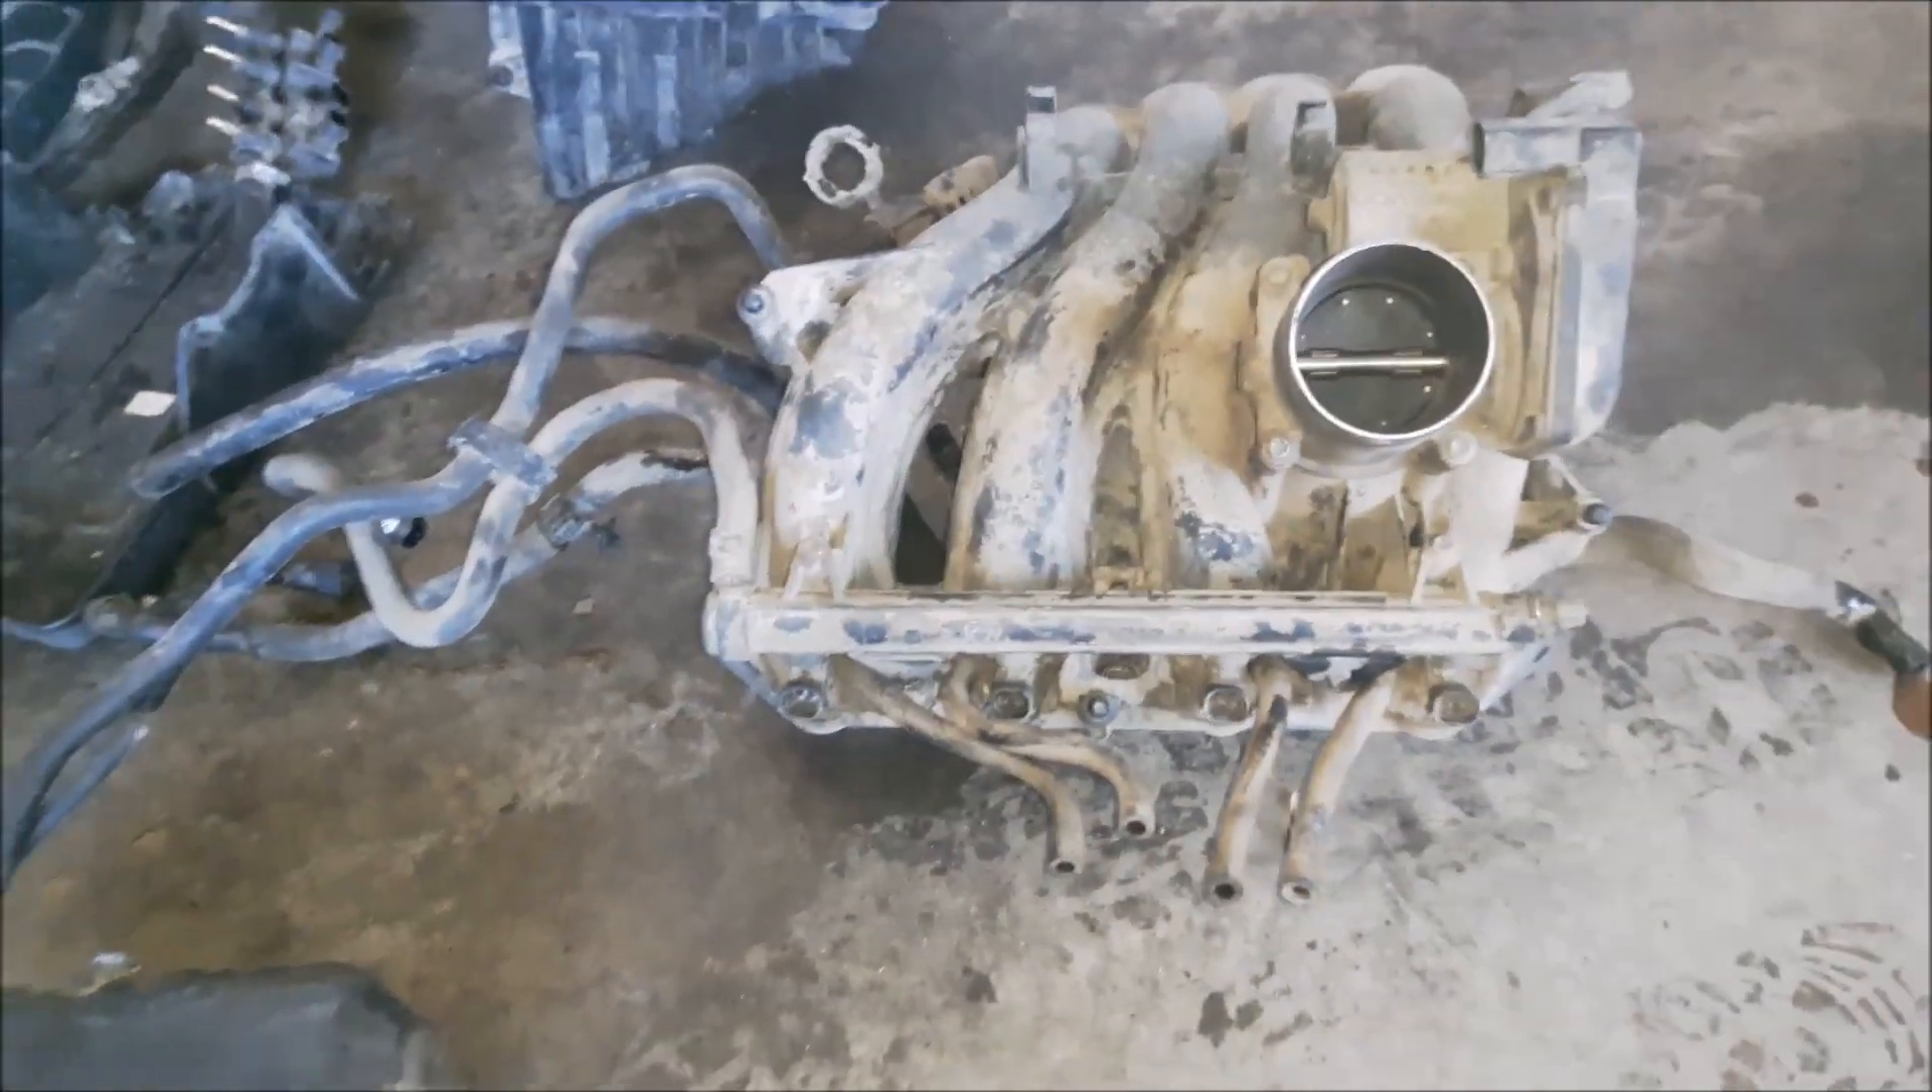I have removed the inlet manifold, now we can see much more easier.